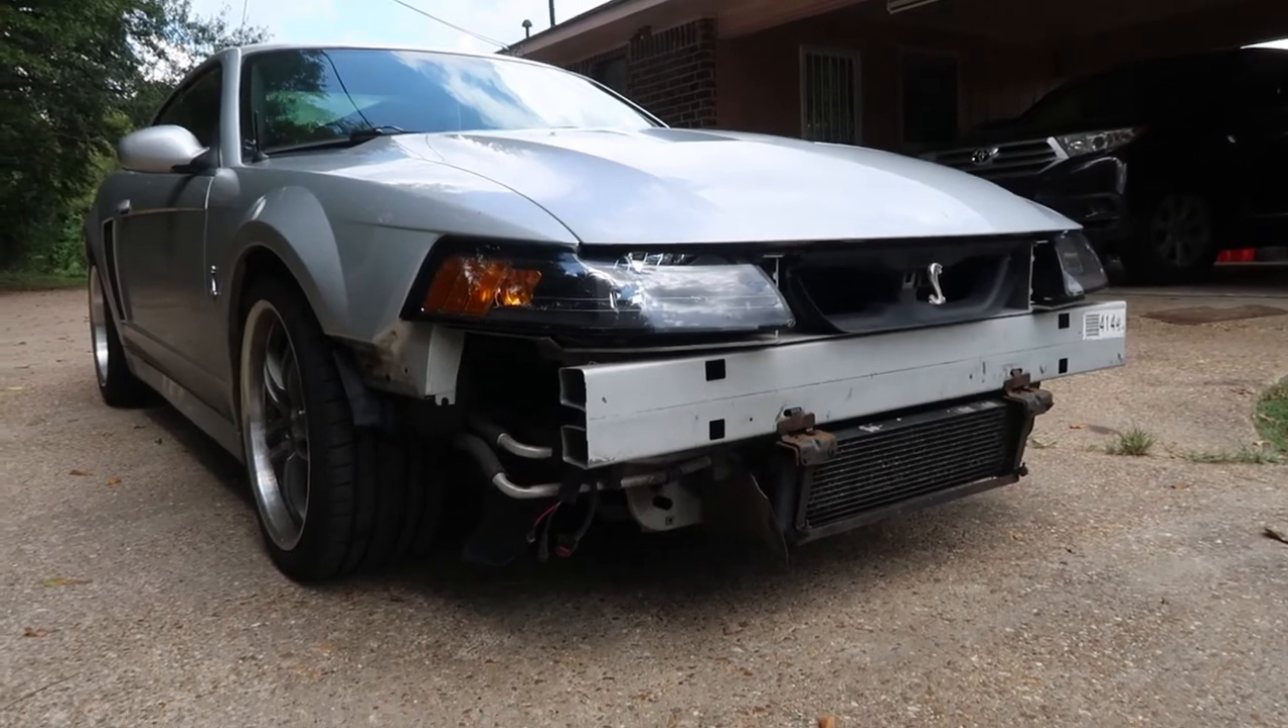You're probably wondering why I have my bumper off right now.